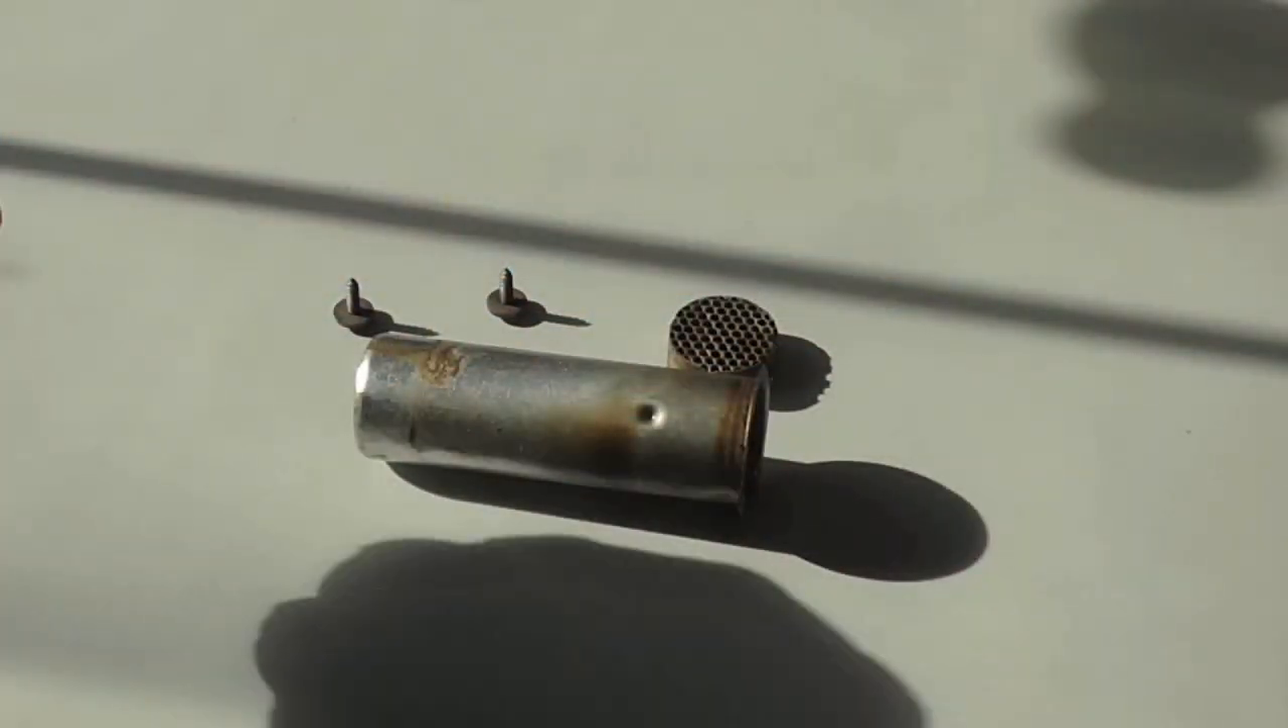Okay, I took the two screws off here.